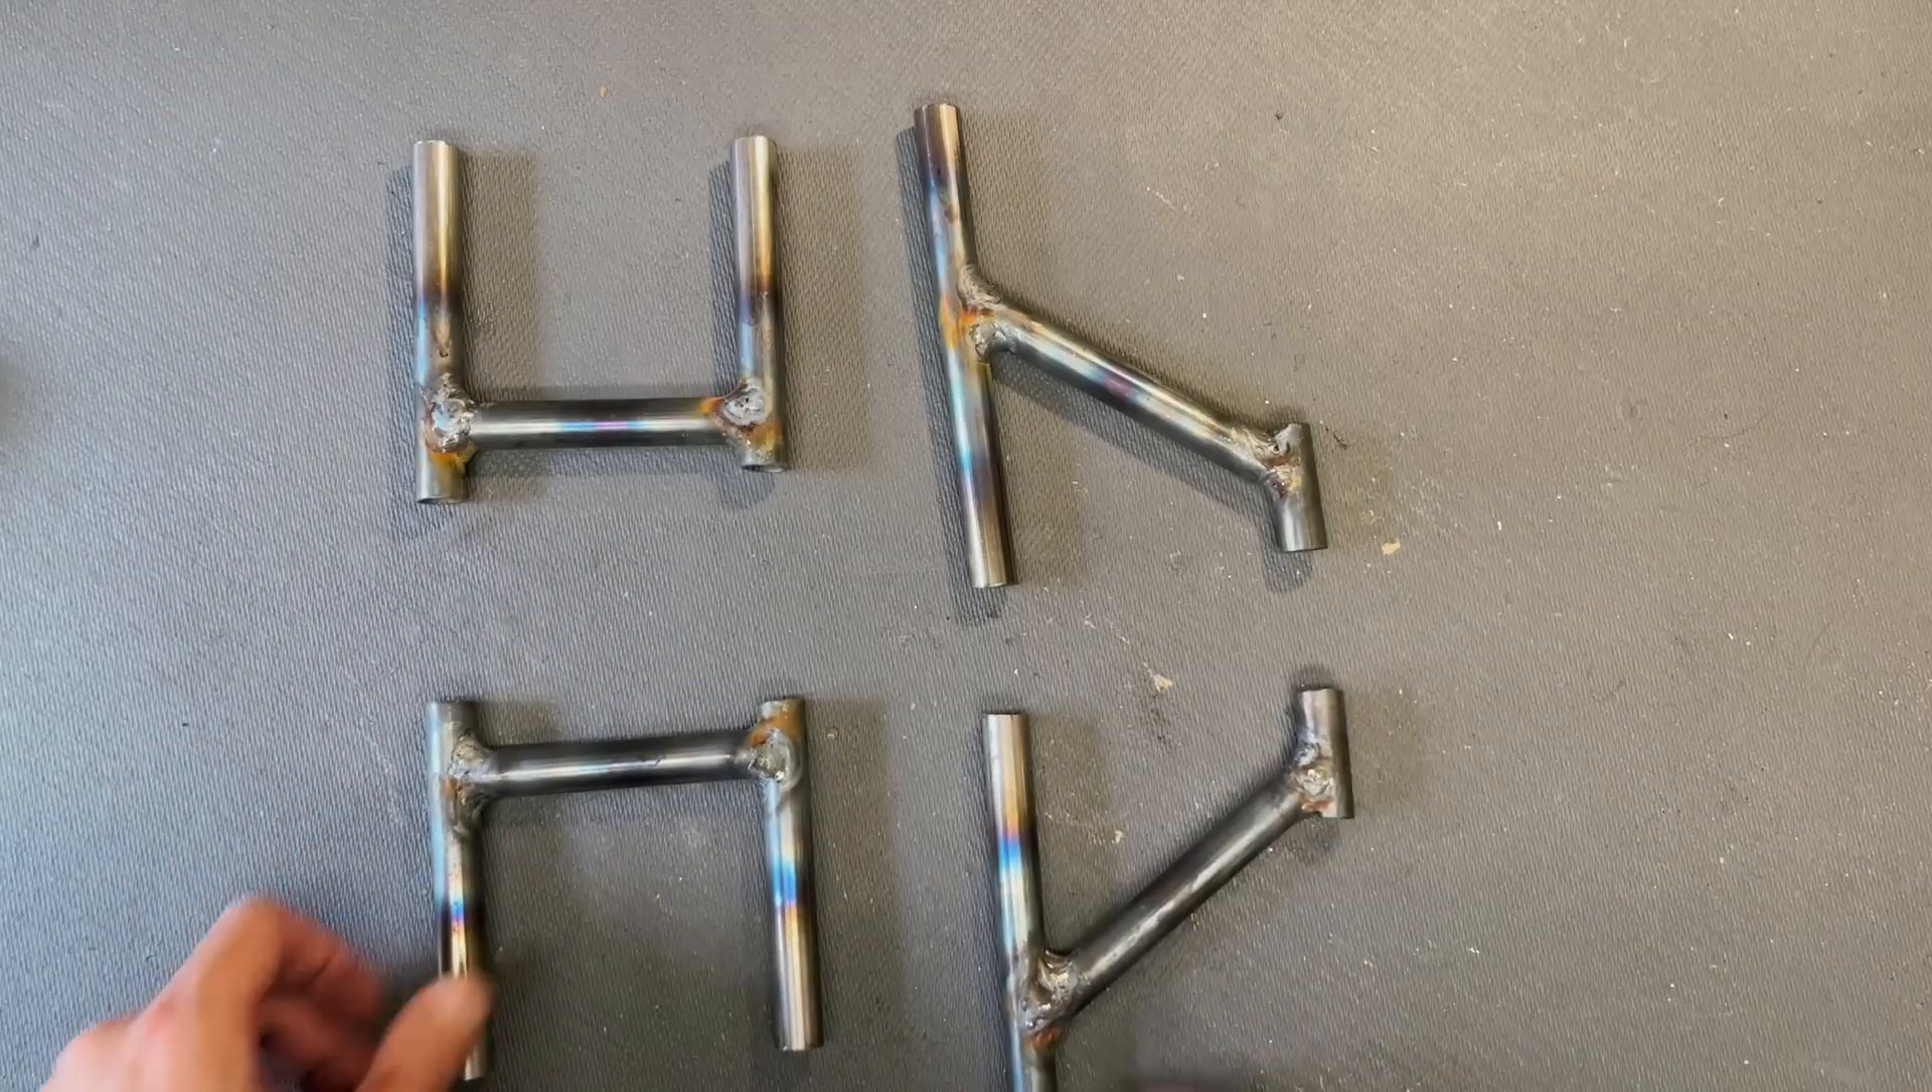And here they are, all the pipes welded for the four wishbones.